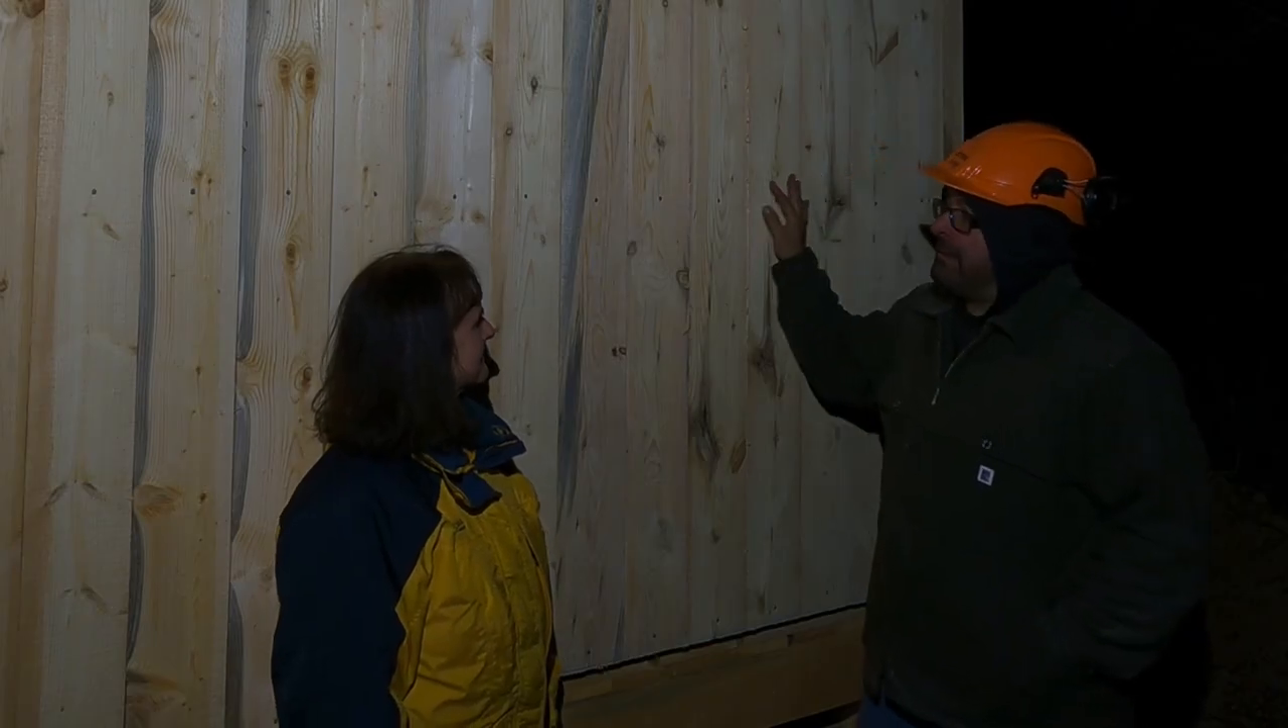We got the board up we did not get the batten up tonight.